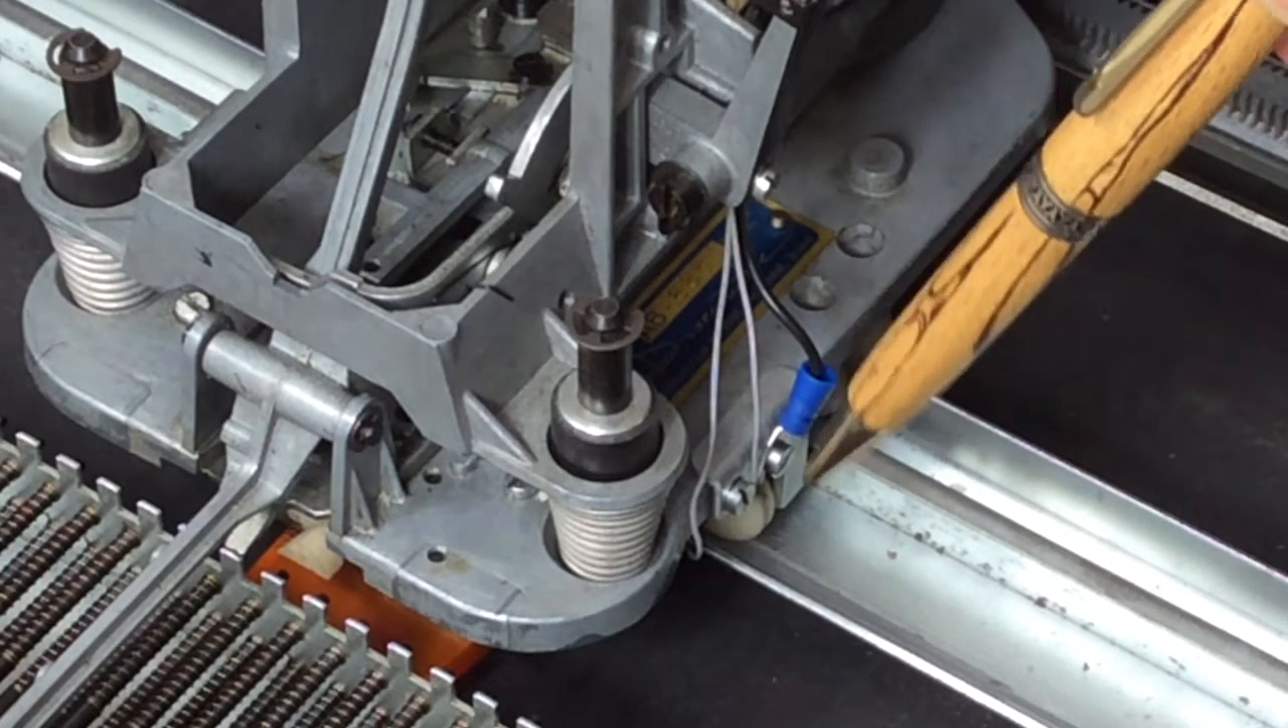What it is it's a bad earth on the mech and the way i've solved it is i put a tag here that runs to the the mechanism chassis.